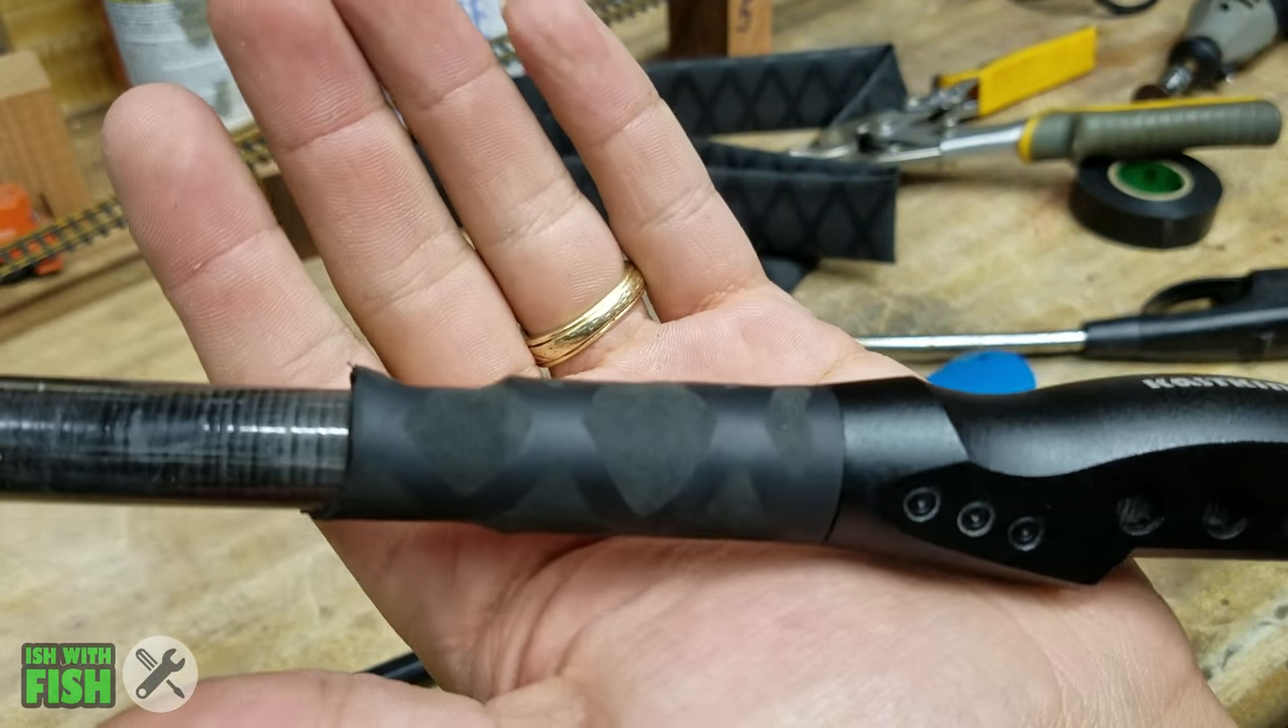Took a while but I finally got the shrink wrap to shrink around tight.